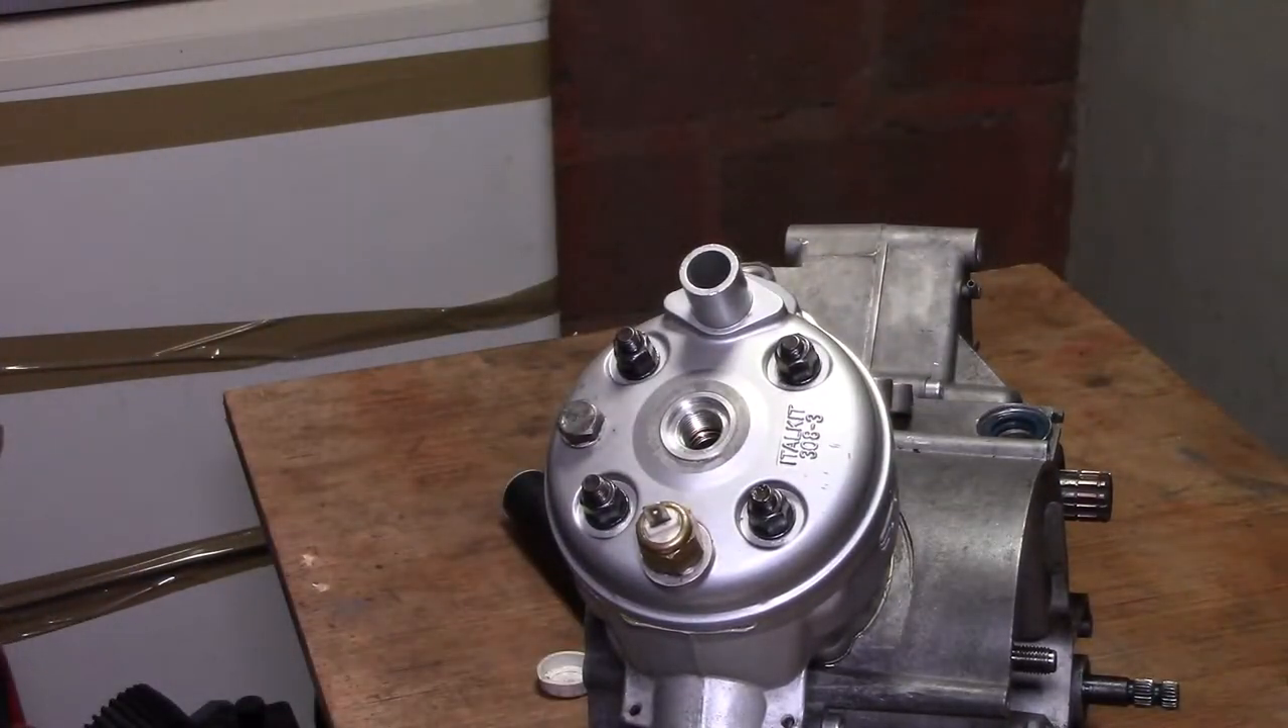Maintenant que le cylindre est monté on va passer au clapet.